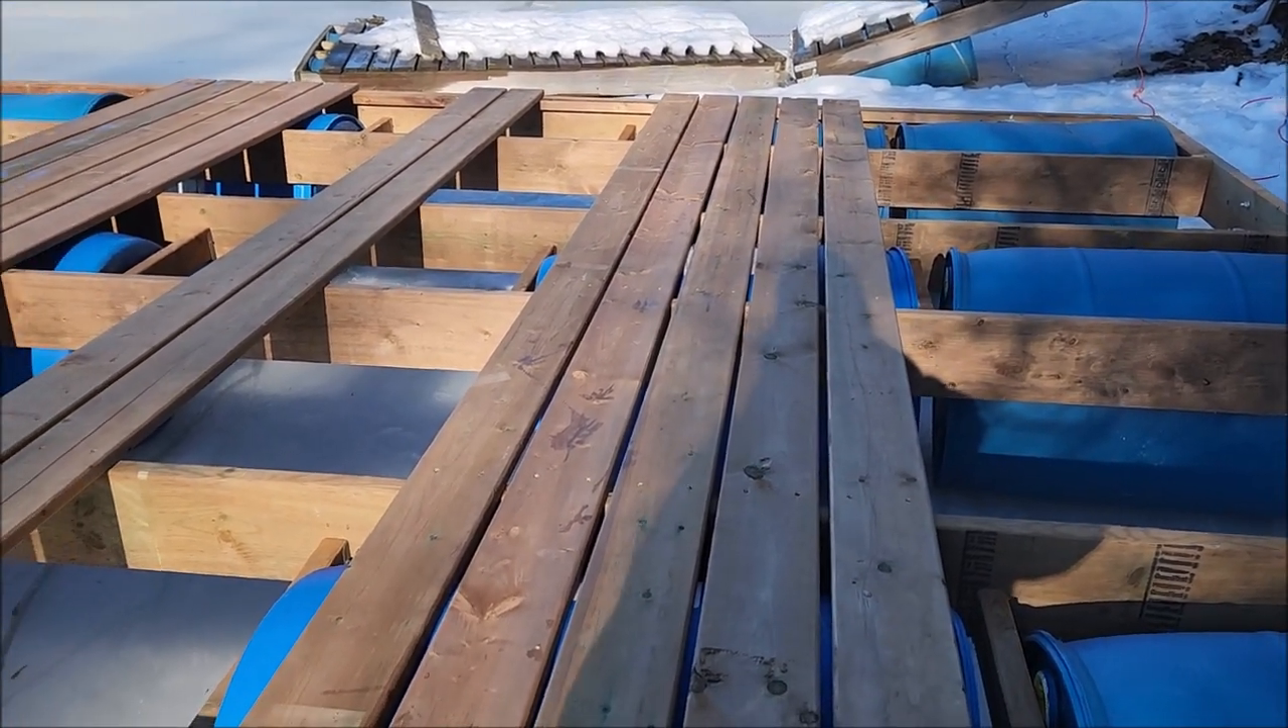Um, I've got some of the decking on.